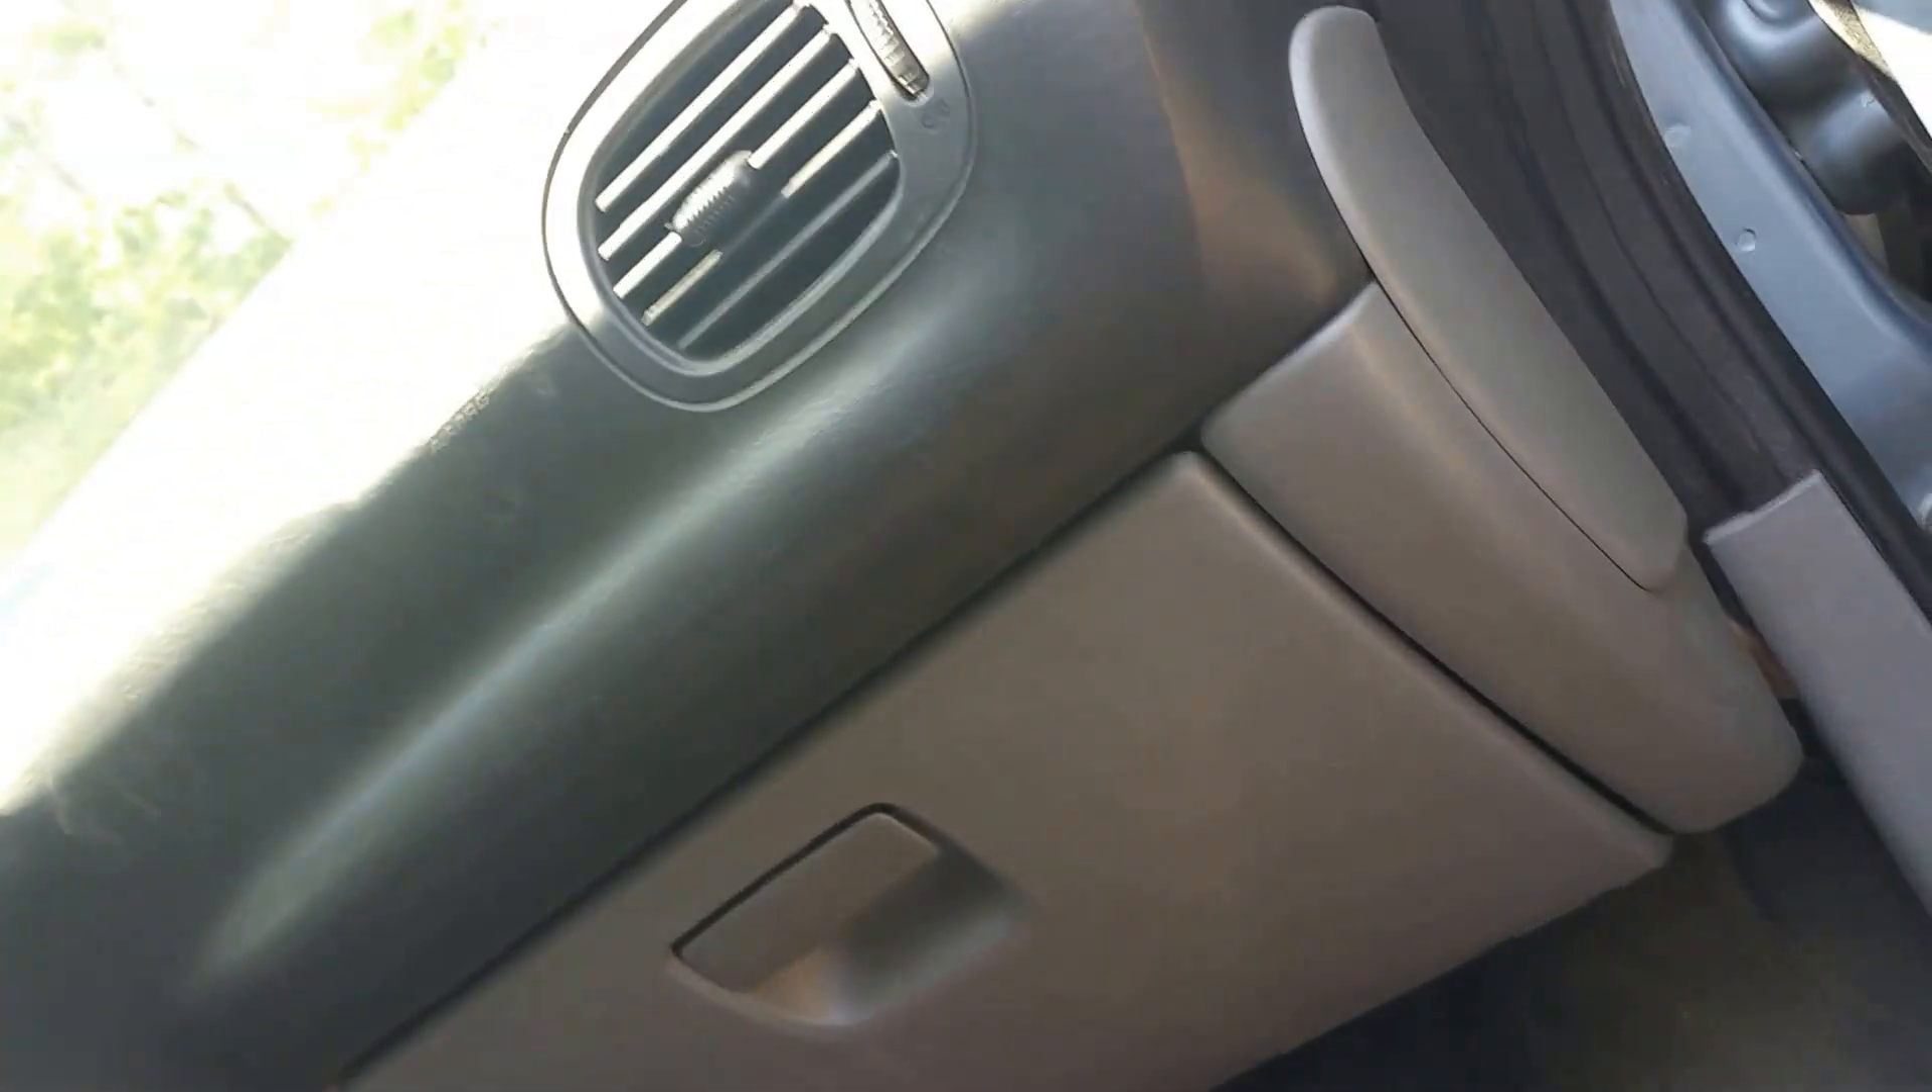Okay glove box is back into place and at this point in time you should have nice cold or hot air if you're doing the job in the winter time and it broke in the winter time.